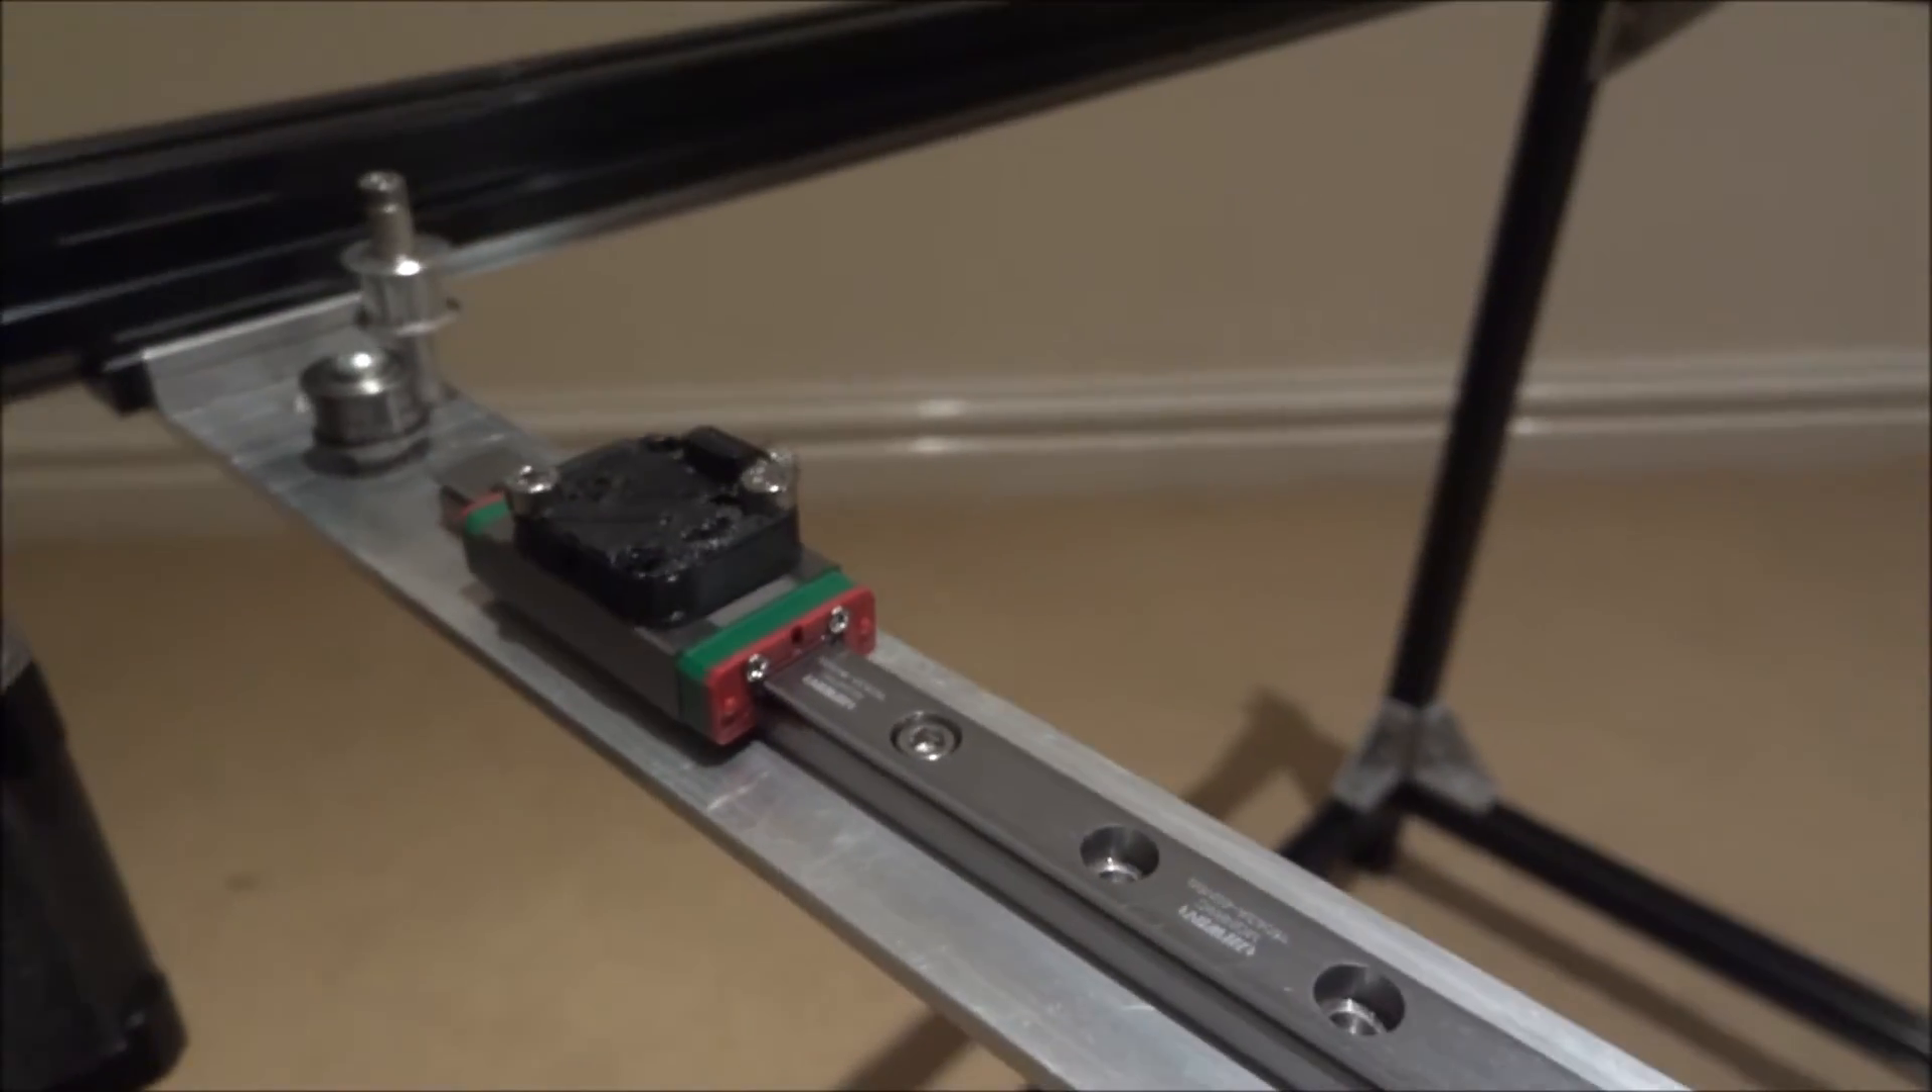Here you can see my X carriage on top of the X gantry.